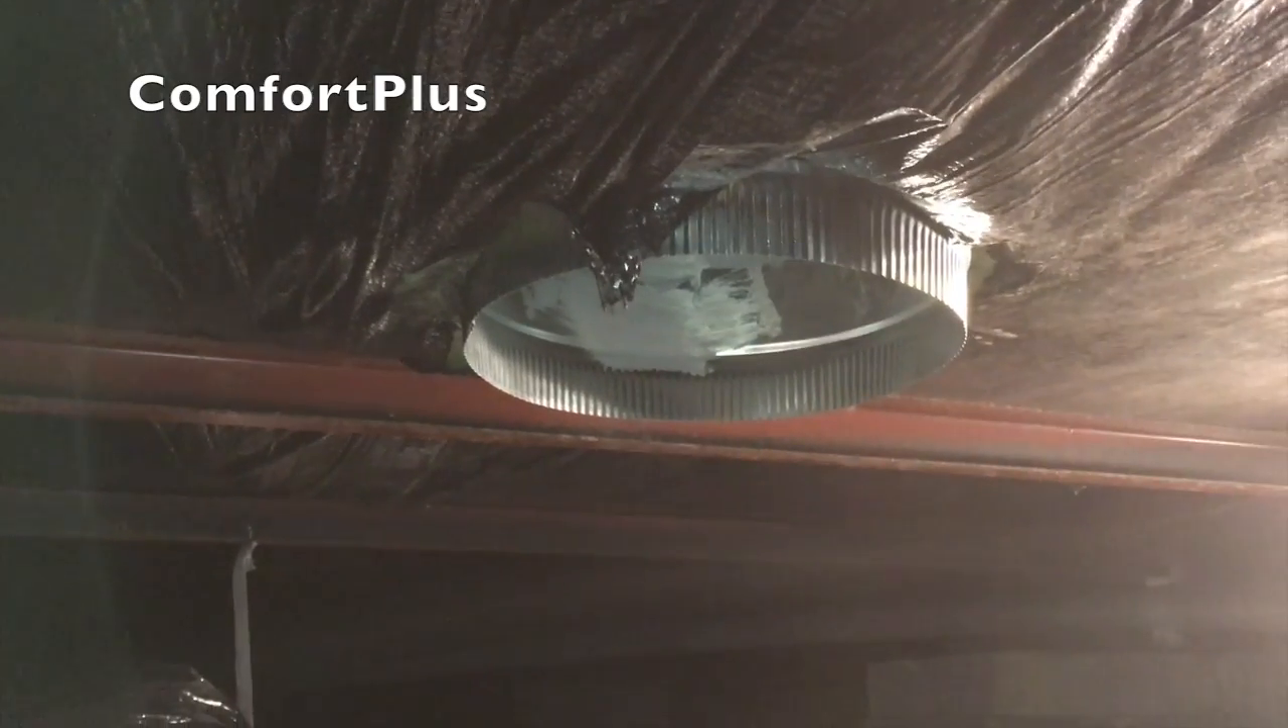And, there's our take off we just put in. So, that's our last duct connection.